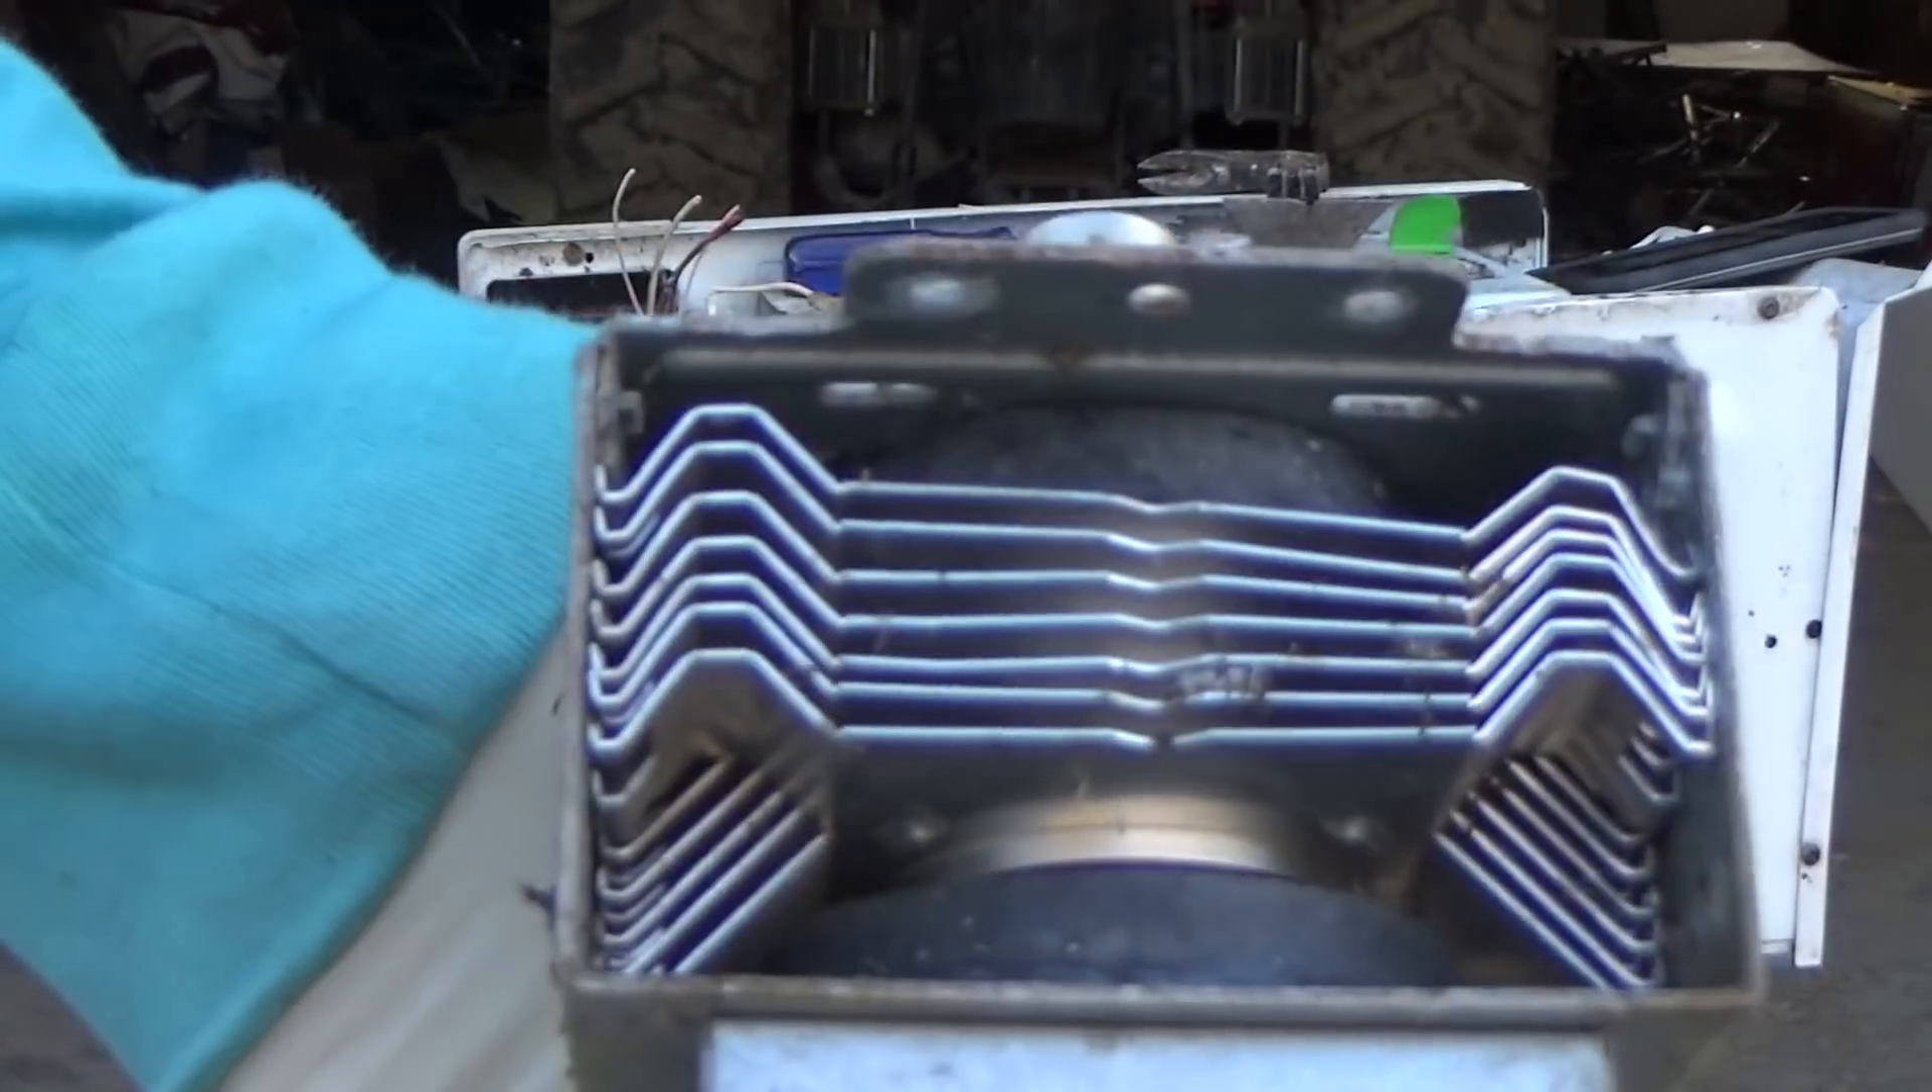So I got the magnetron out, um, right here.